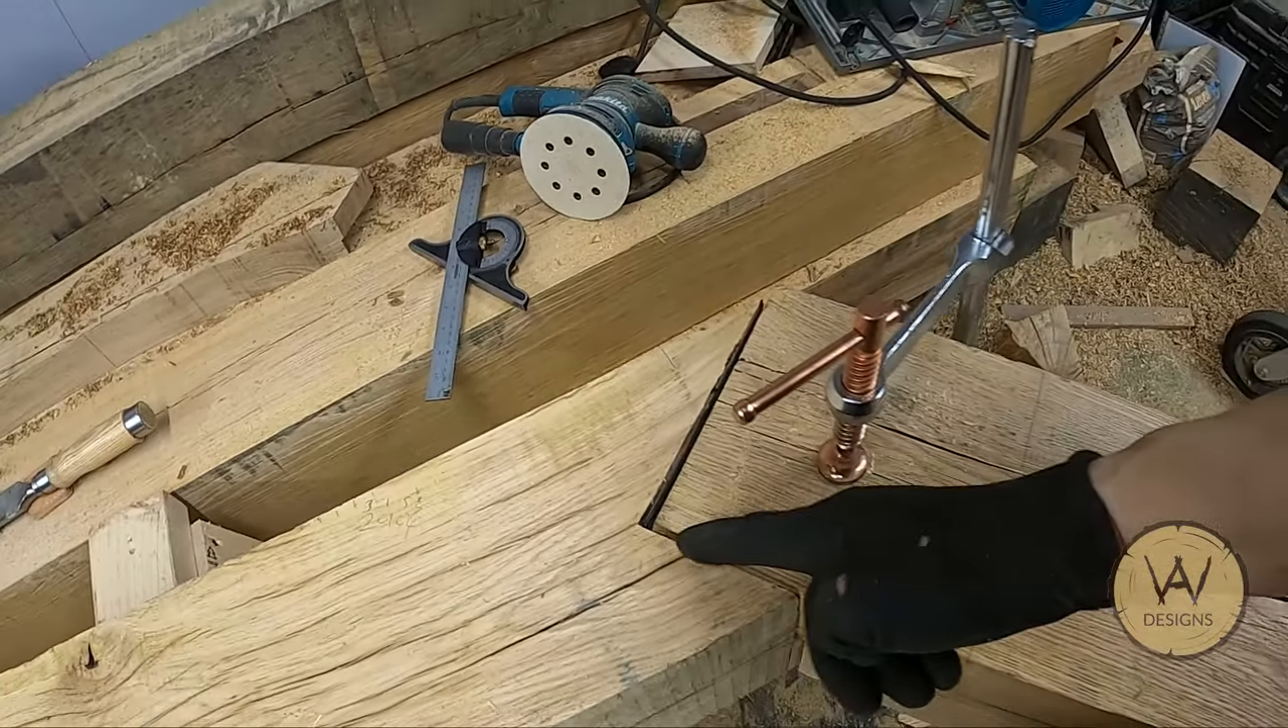It's half lap and a weird half lap. There's a bit of a gap there.